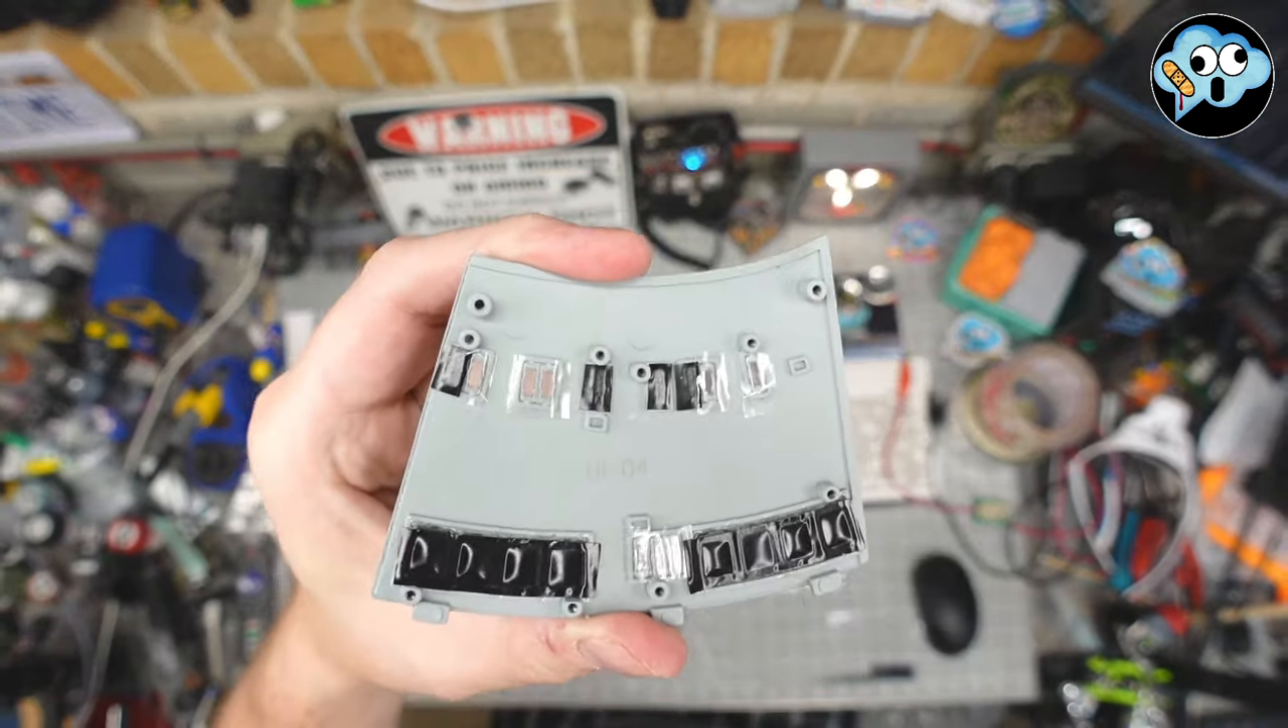Well, we've got all our windows and our escape hatches in.